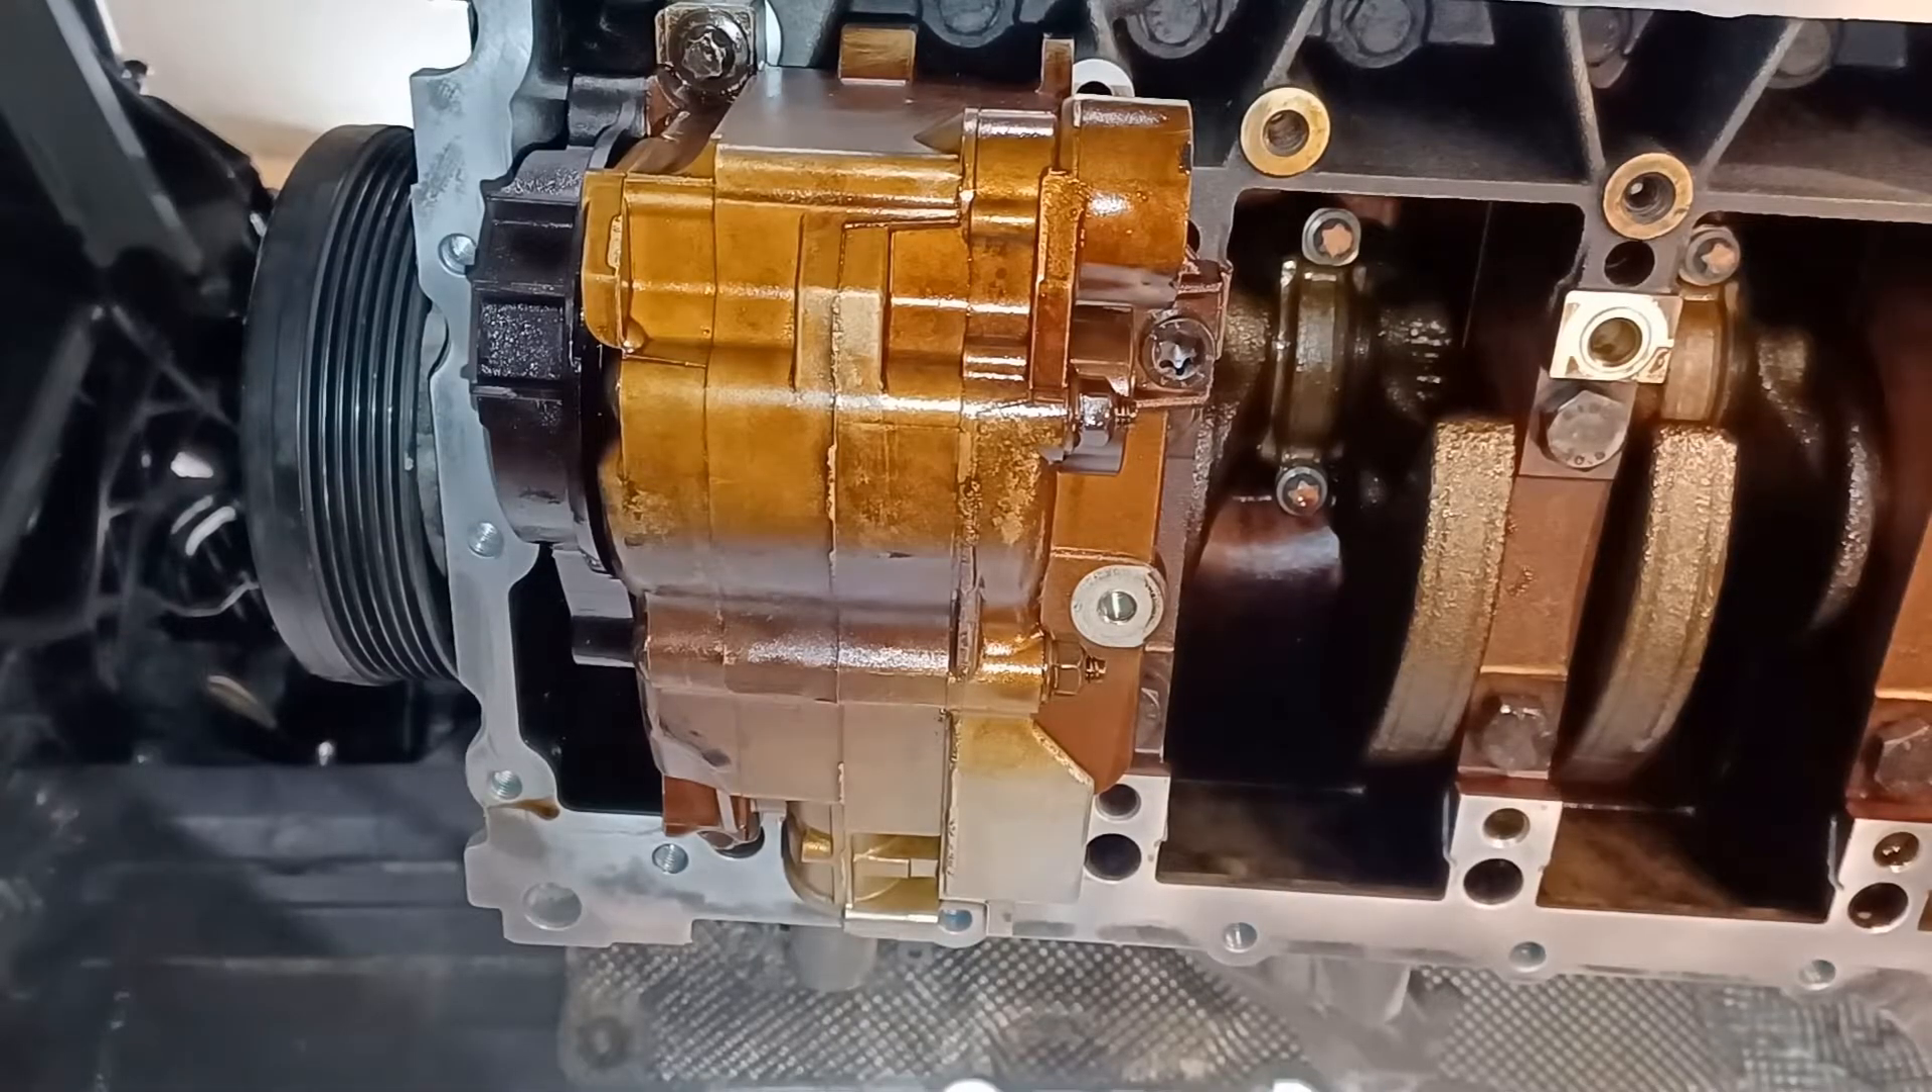Okay as you can see the oil pump's now bolted on.